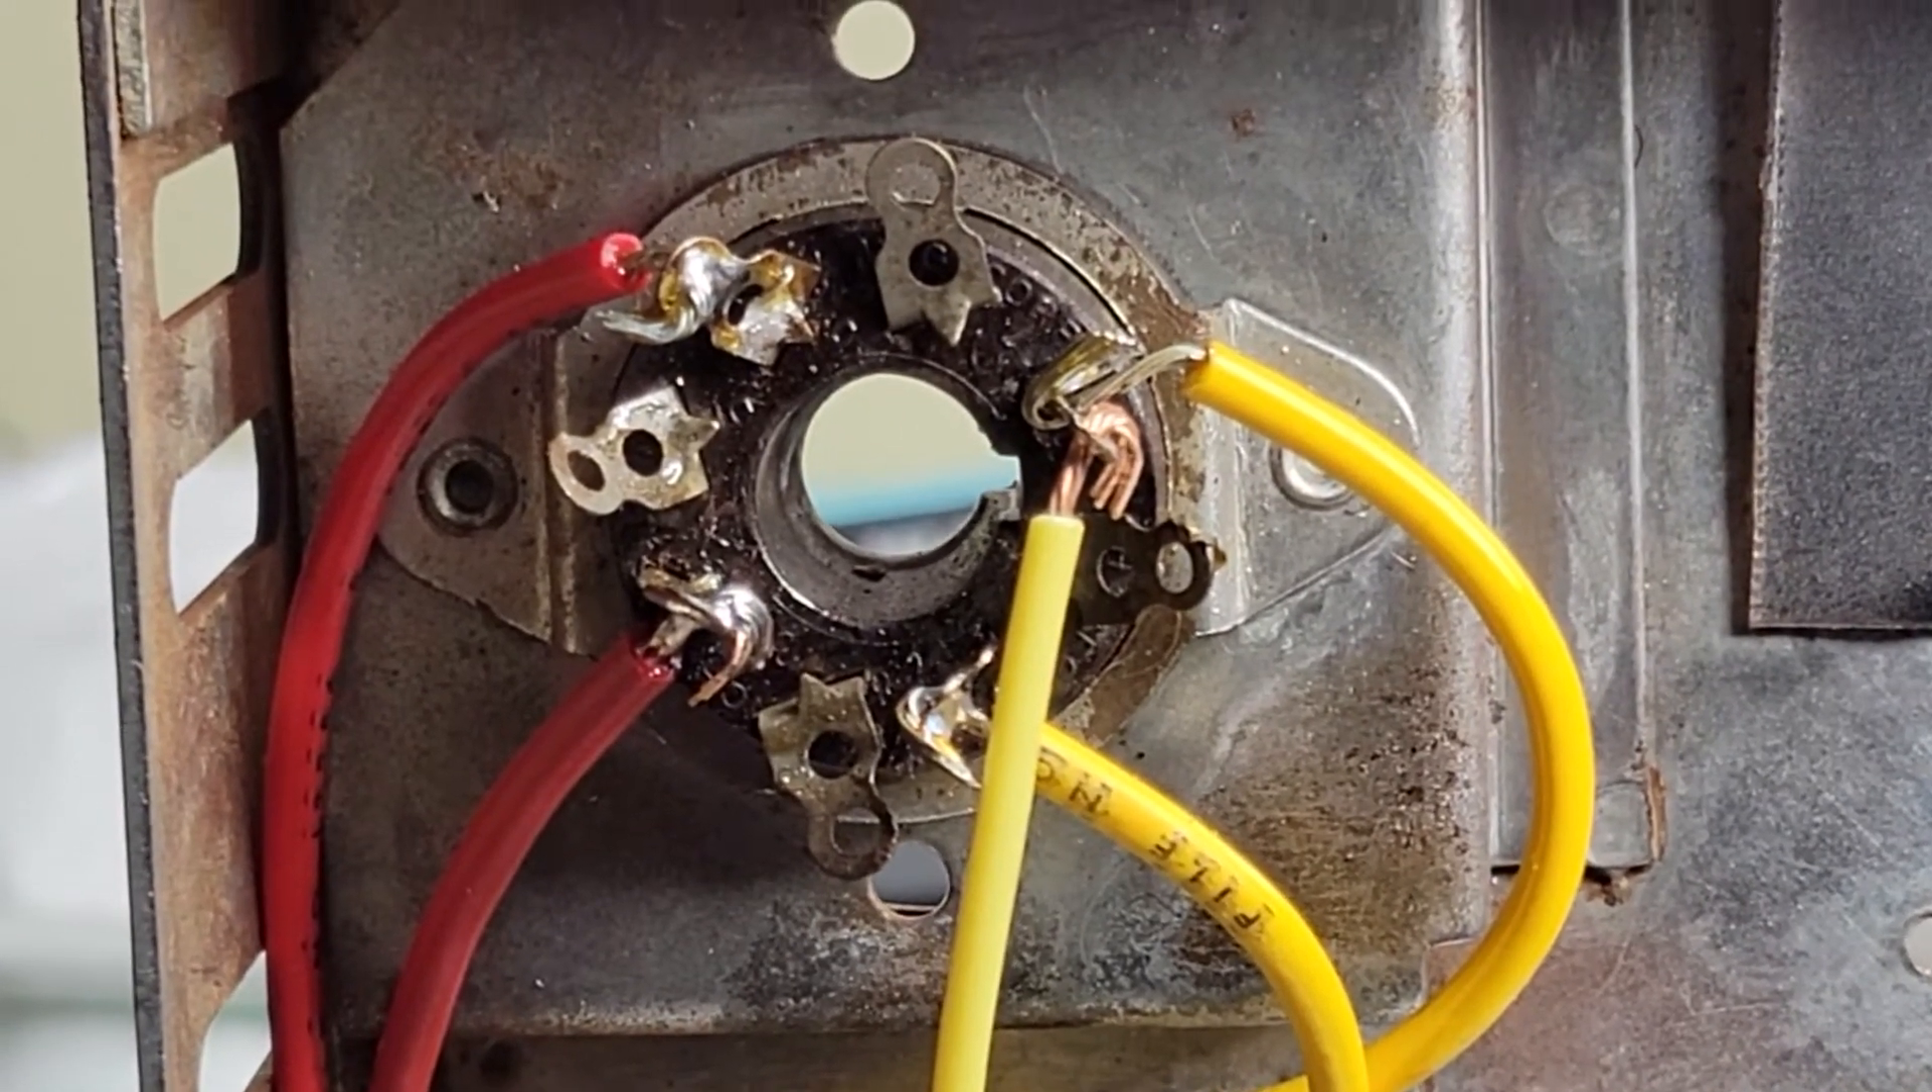So, we've got the secondary red wires from the transformer going to the rectifier tube, and also the 5-volt winding.